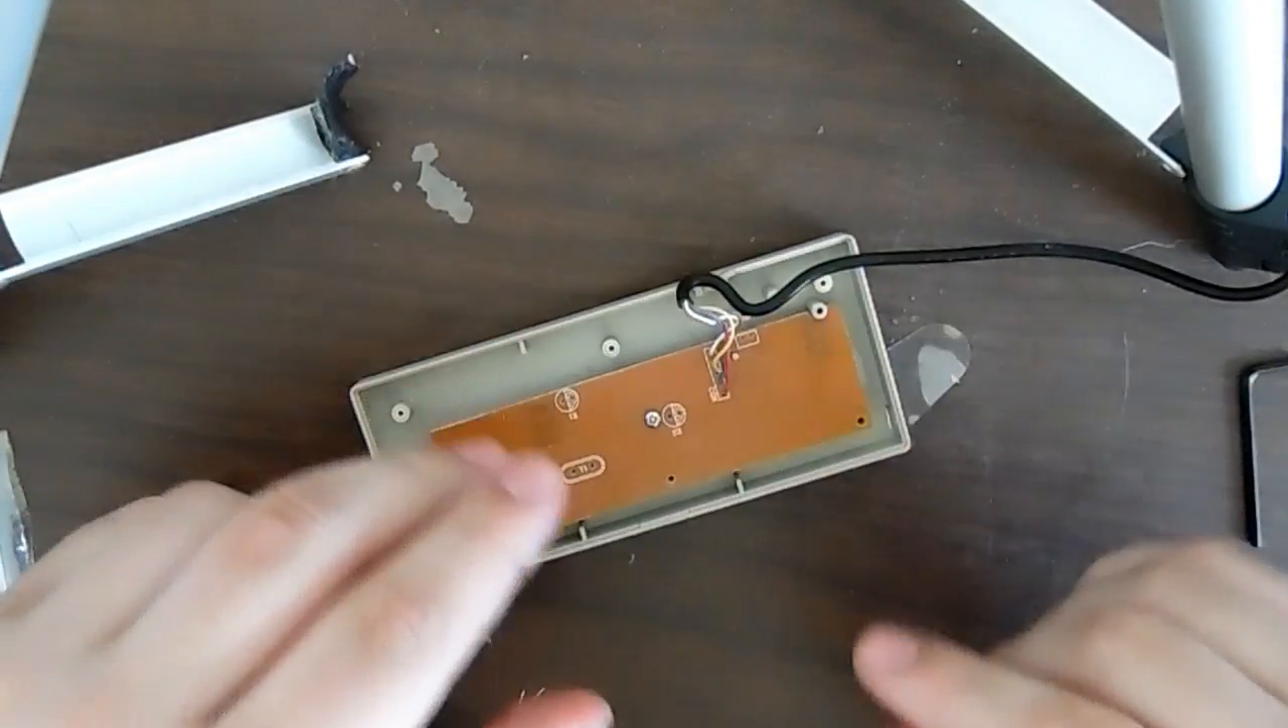Okay, so I got the NES controller taken apart.